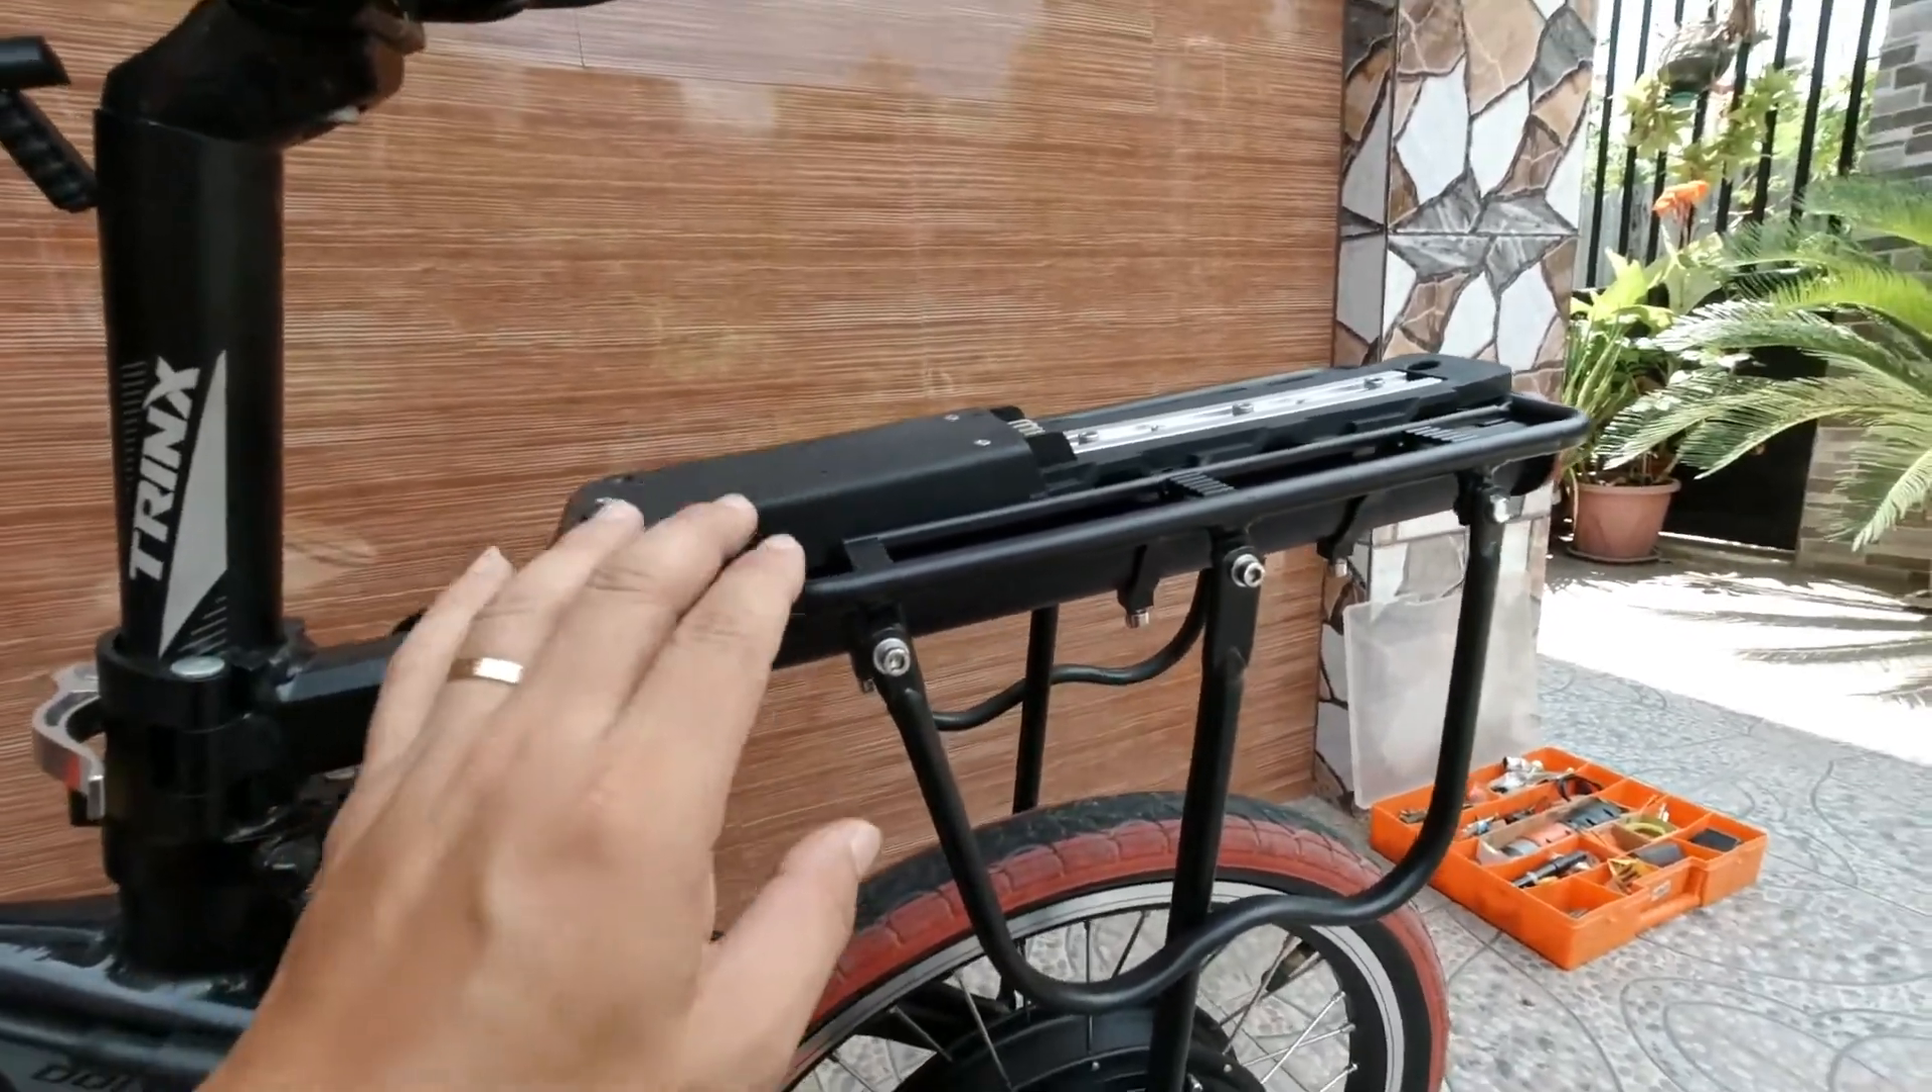We have already connected the battery mount here at the bike carrier.